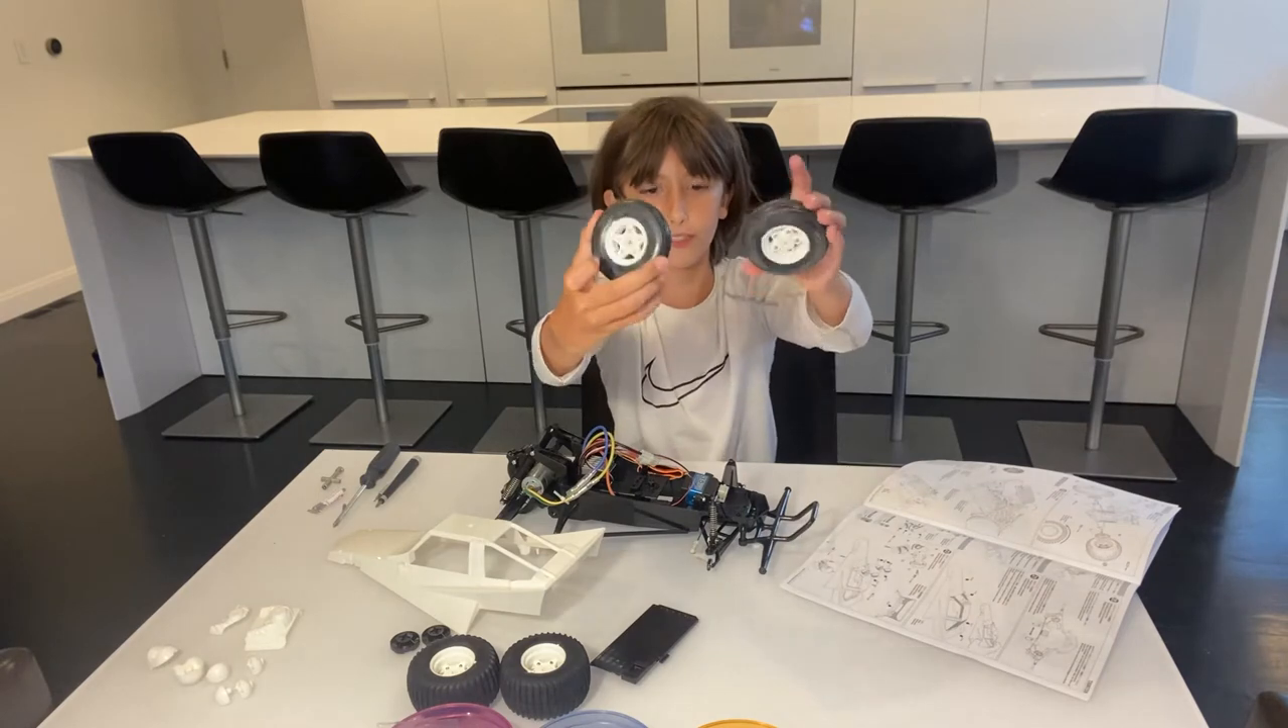Now you should have two fully assembled front wheels.